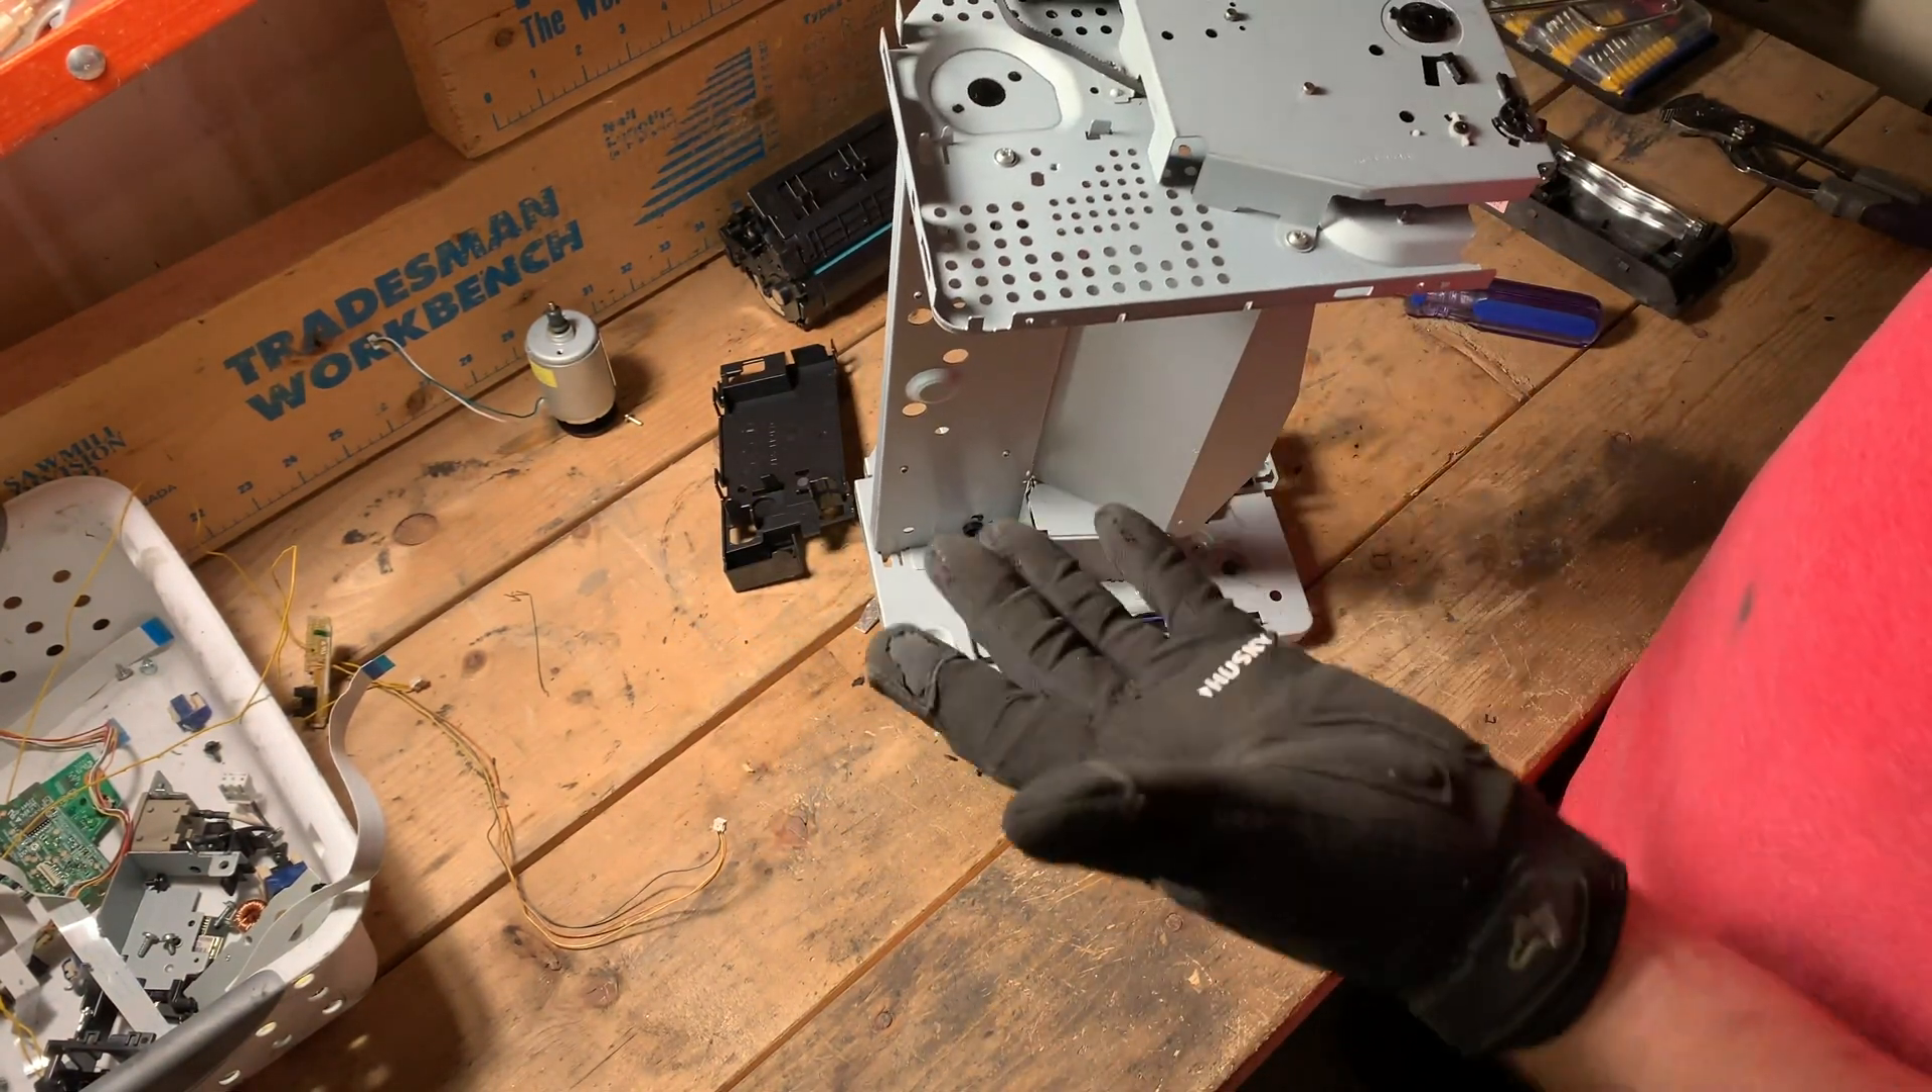We have stripped all the non-steel housing off.